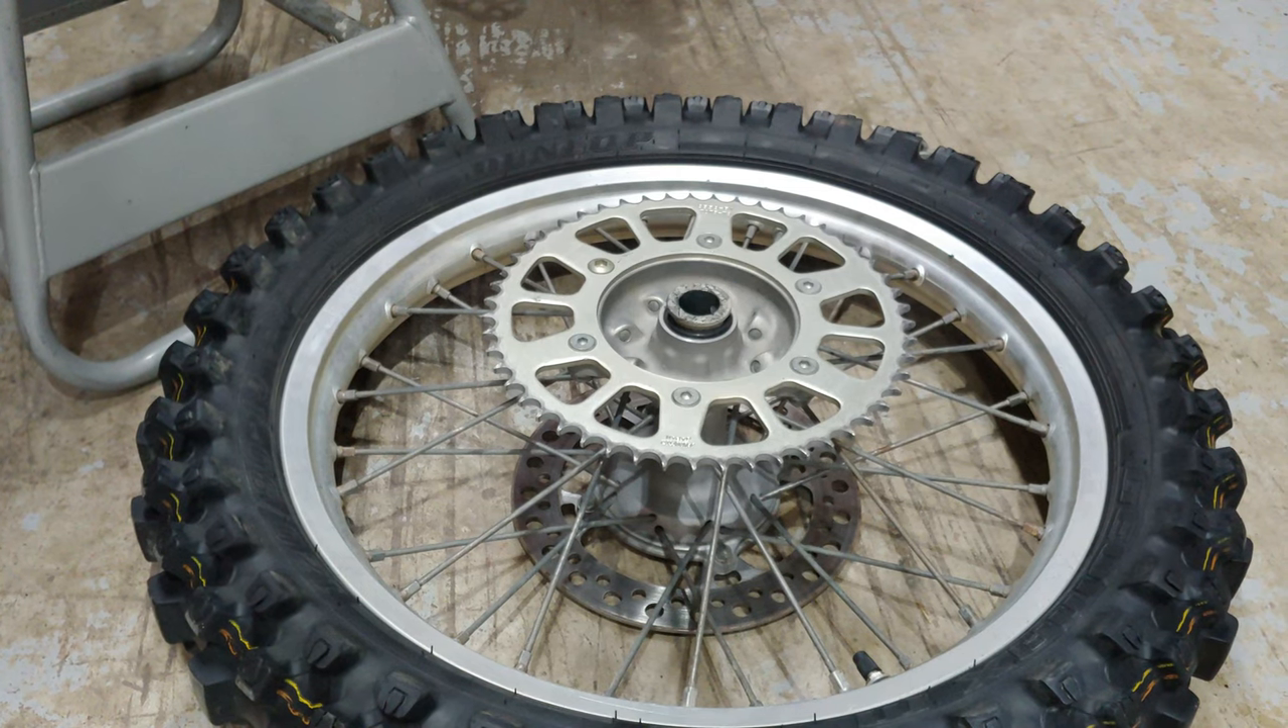Okay so now that we got our rim off we're going to remove this old sprocket.